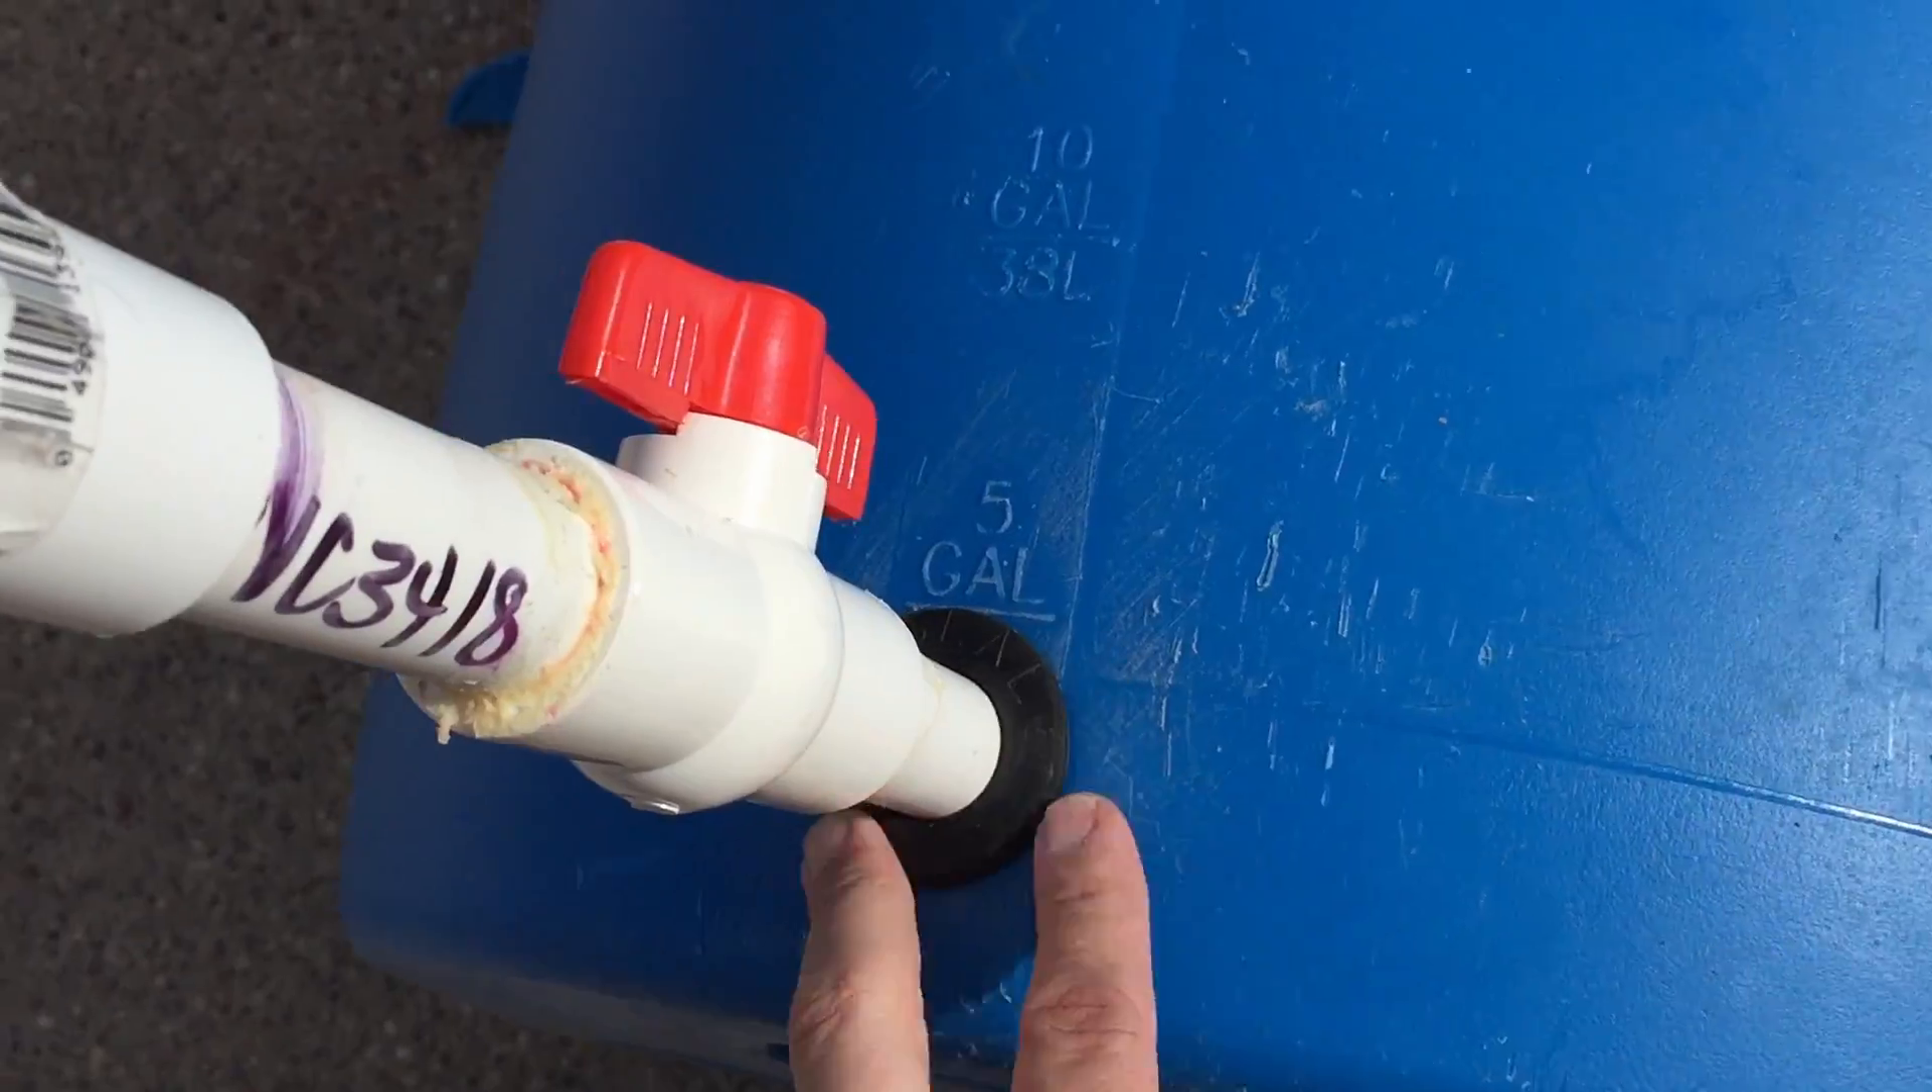You can see how the pipe now fits right inside that barrel.